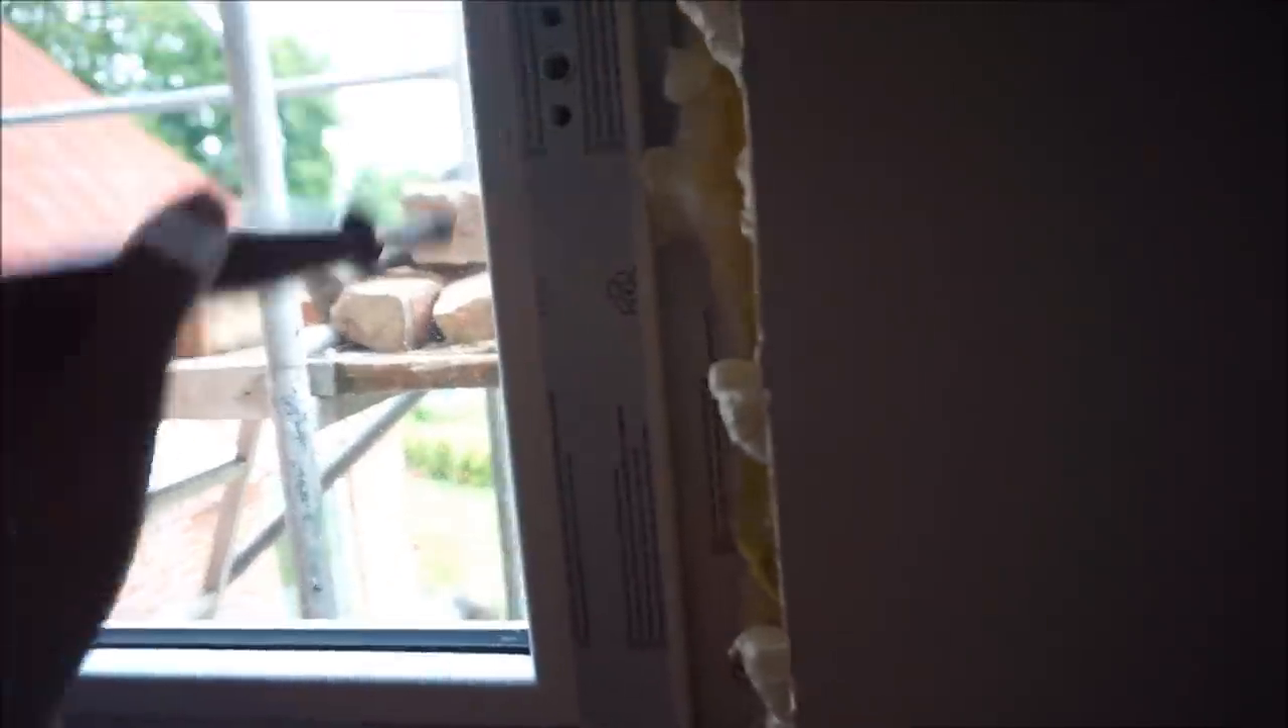Und wir haben auch ein Fenster drin, wie ihr seht.